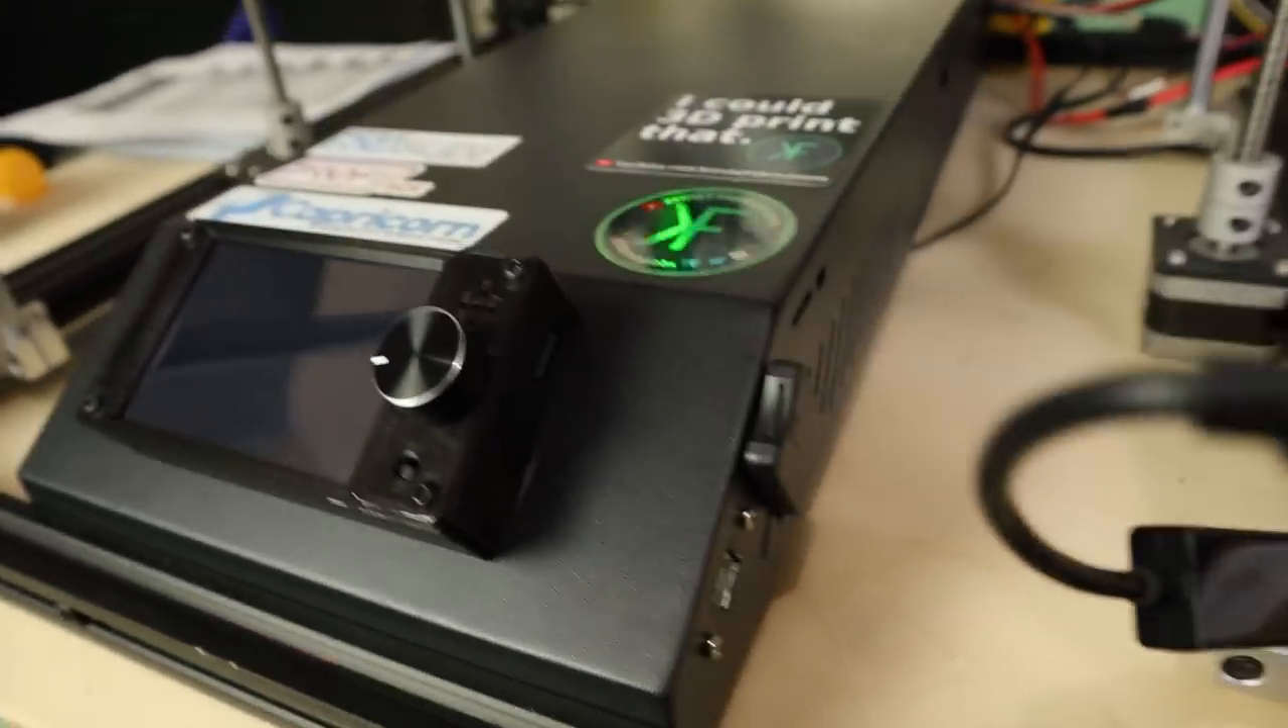And here is my display. And as you can see, looks great here even though it's not flush.